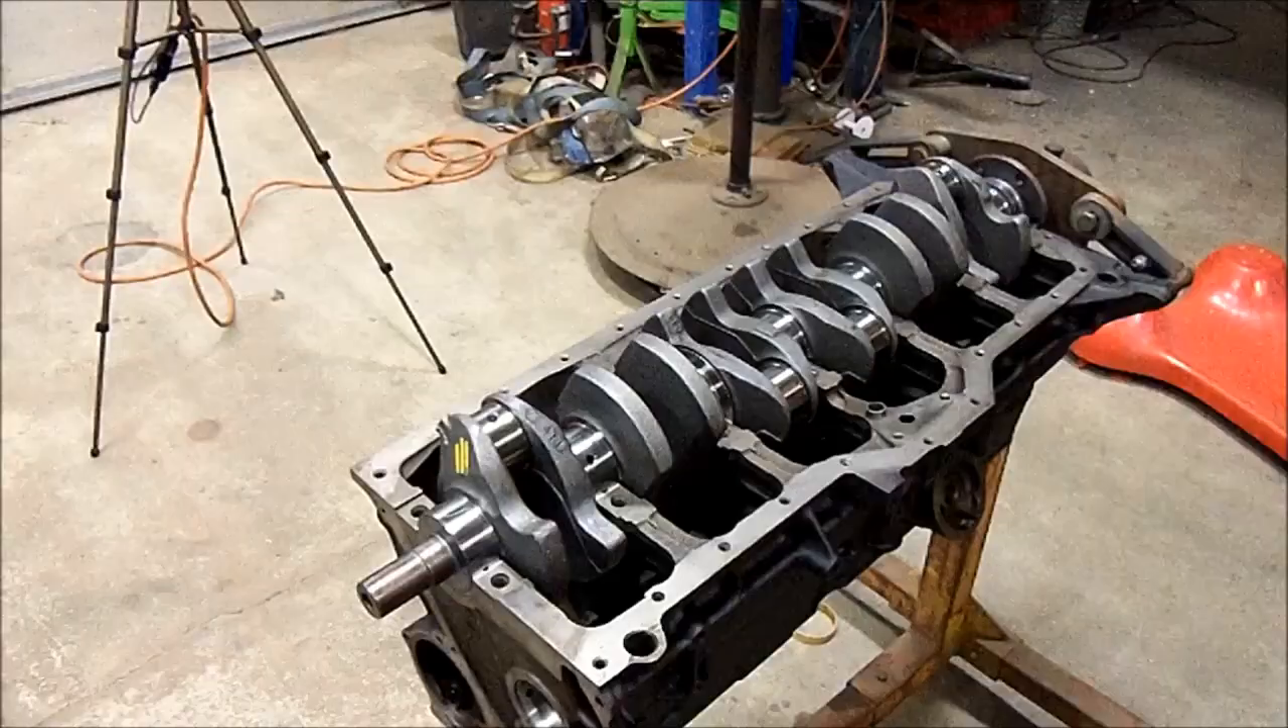So, now we've got the crankshaft in.